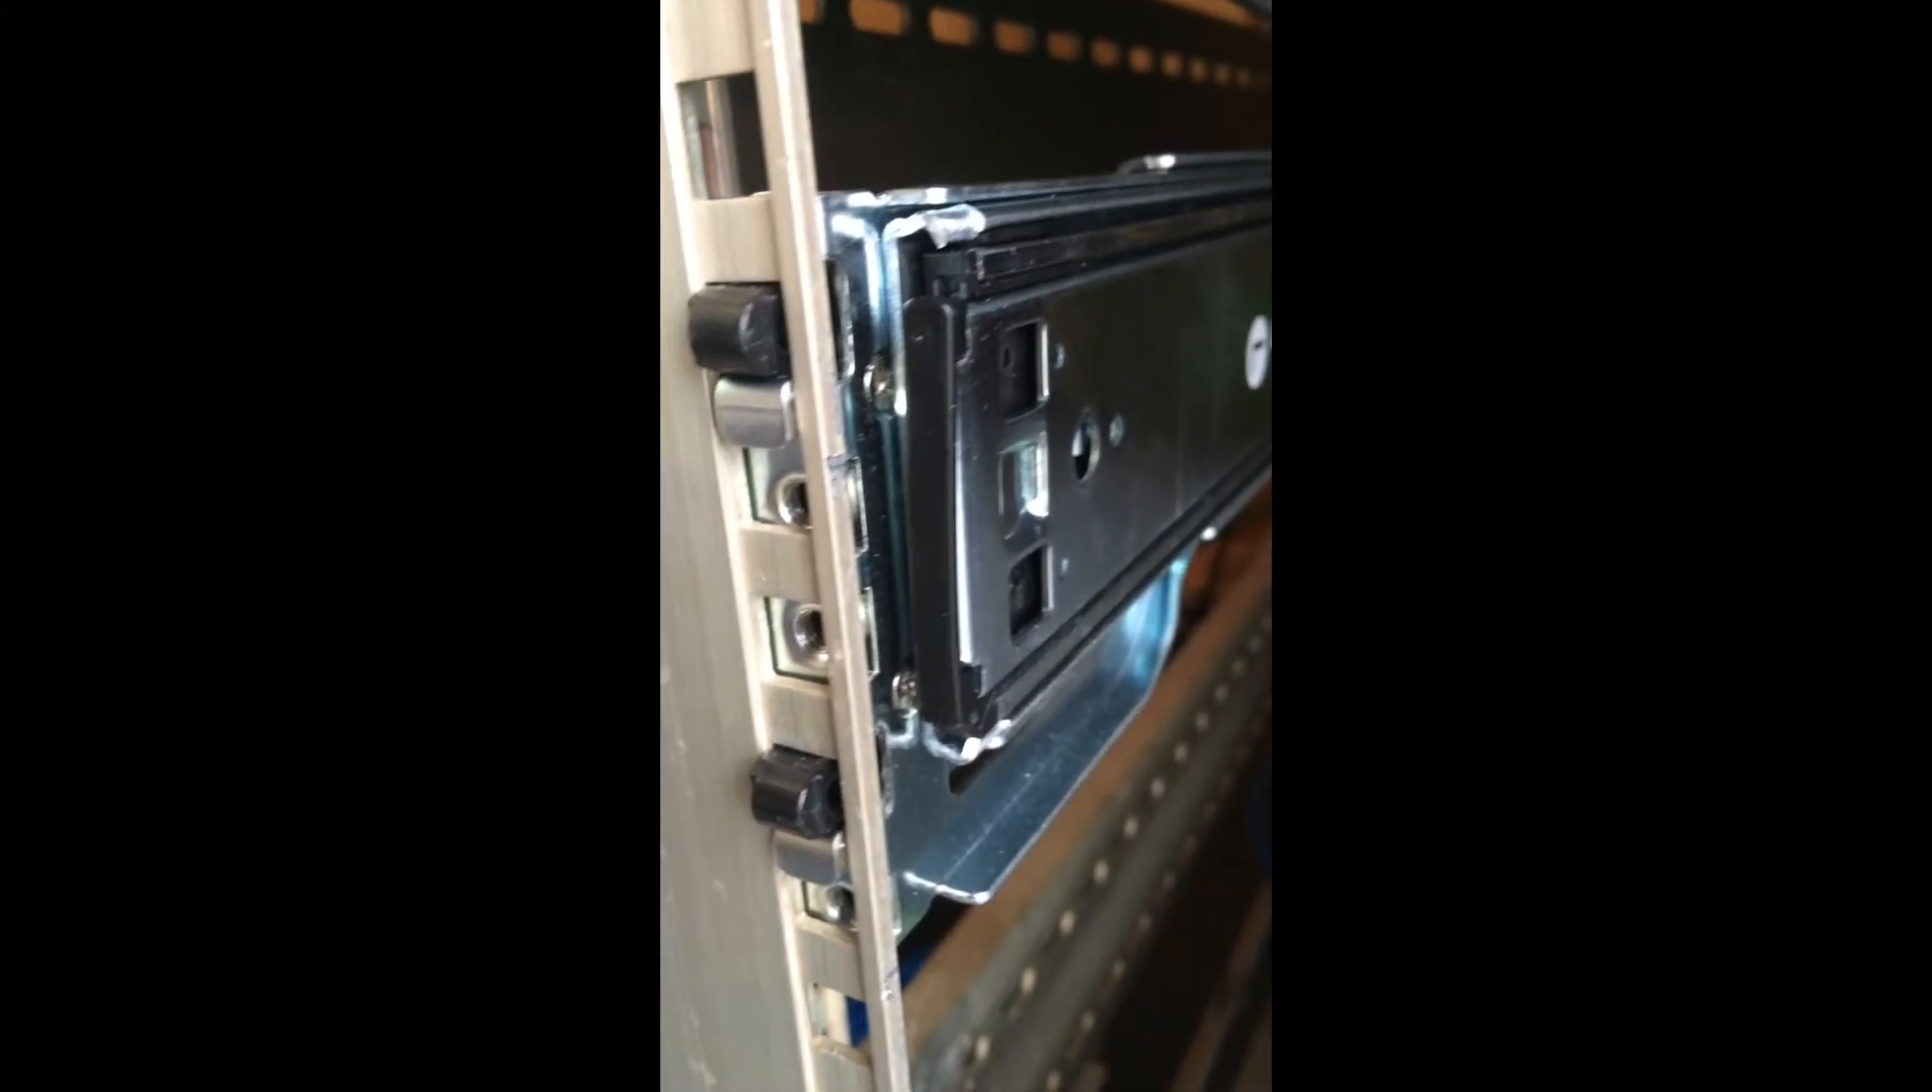Okay this is the rail actually attached to the four post rack.